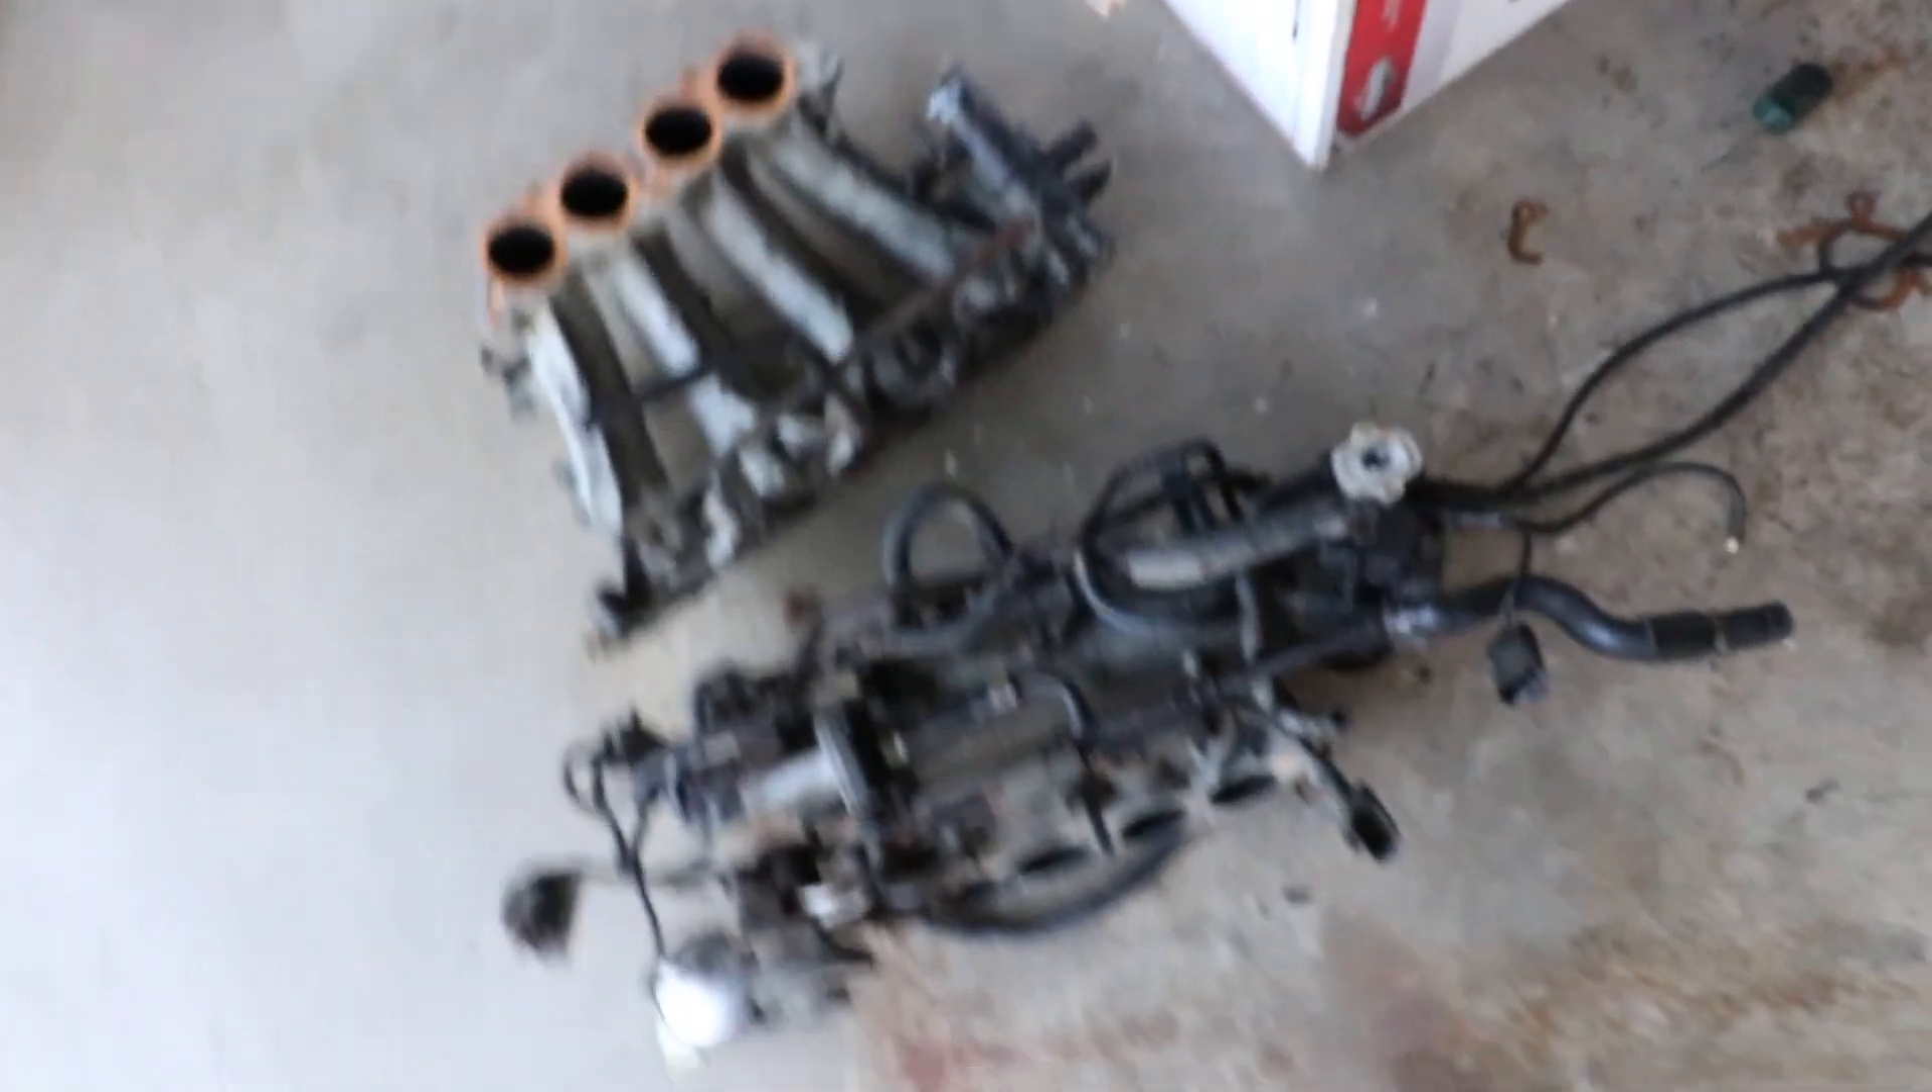But yeah, the intake is off.